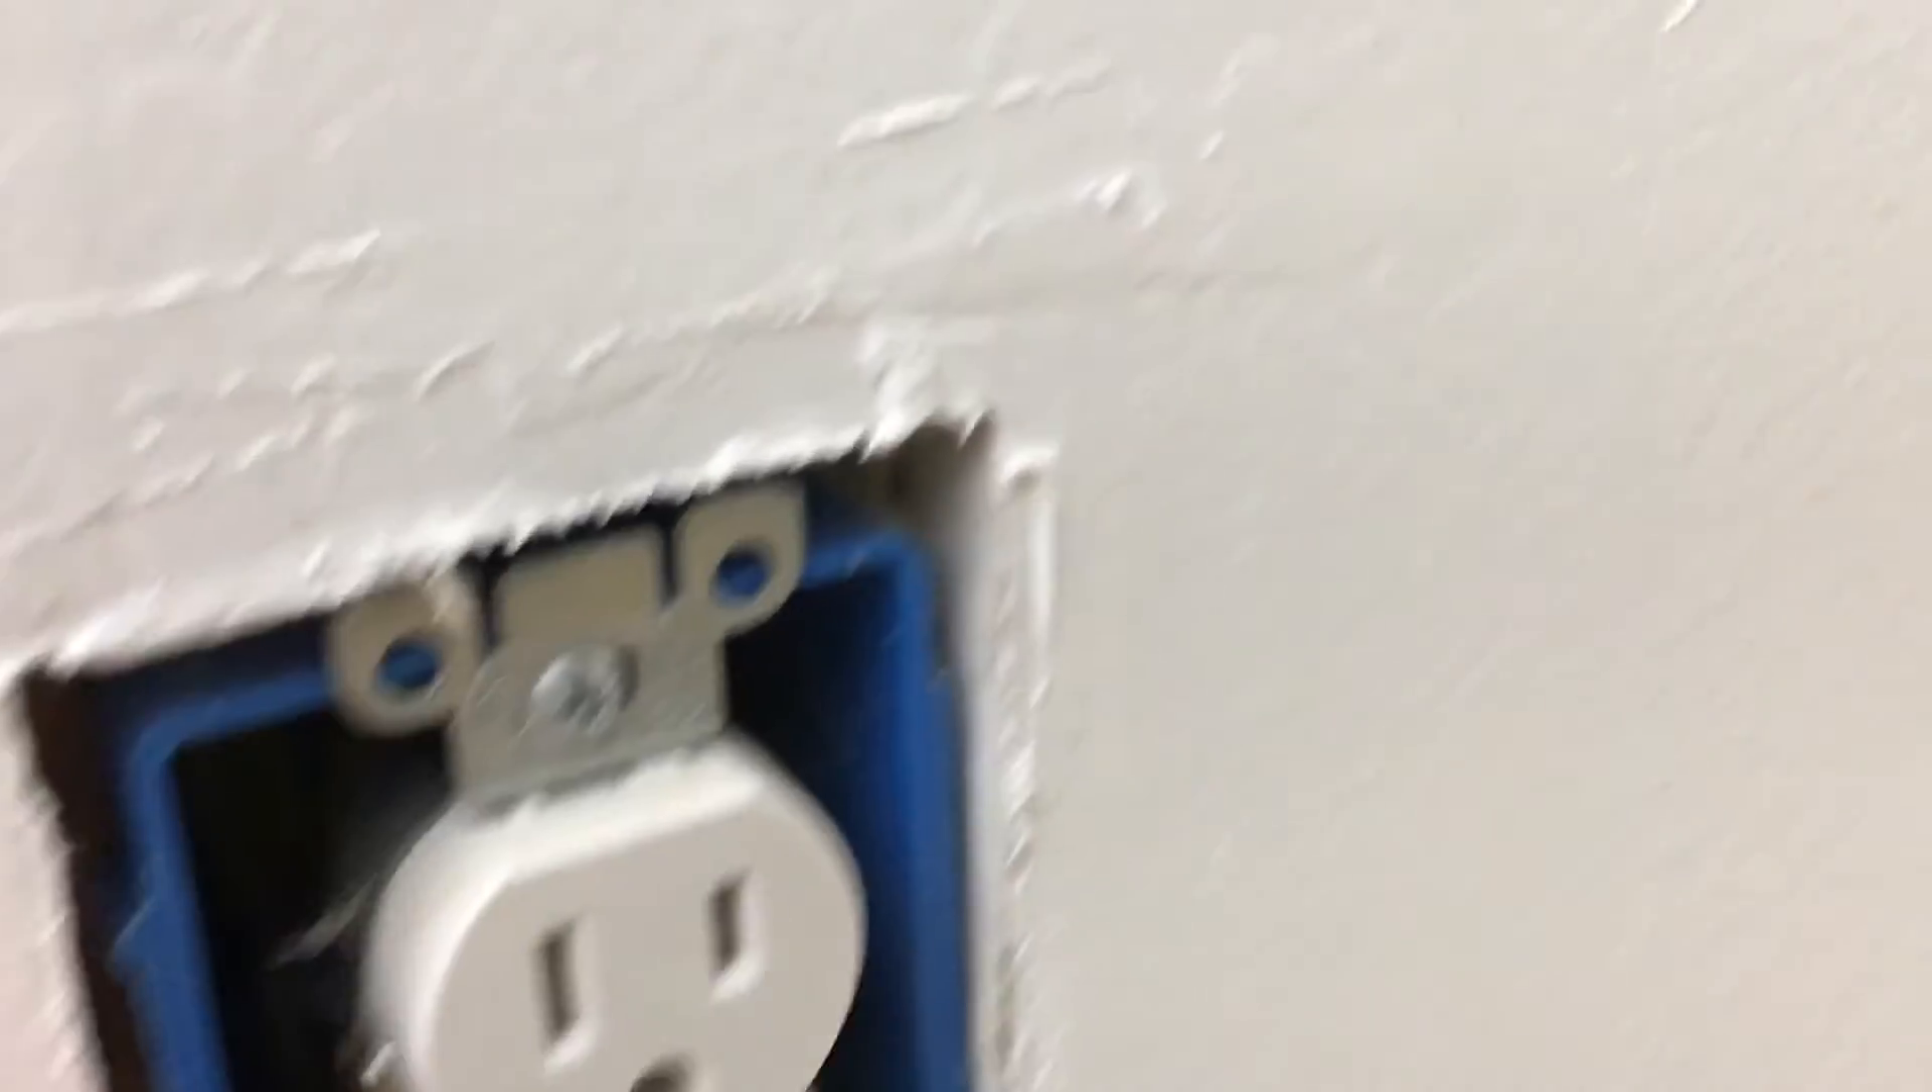The problem is here that the box isn't flush with the sheetrock here you can tell there's a gap there the box is supposed to be out about there.